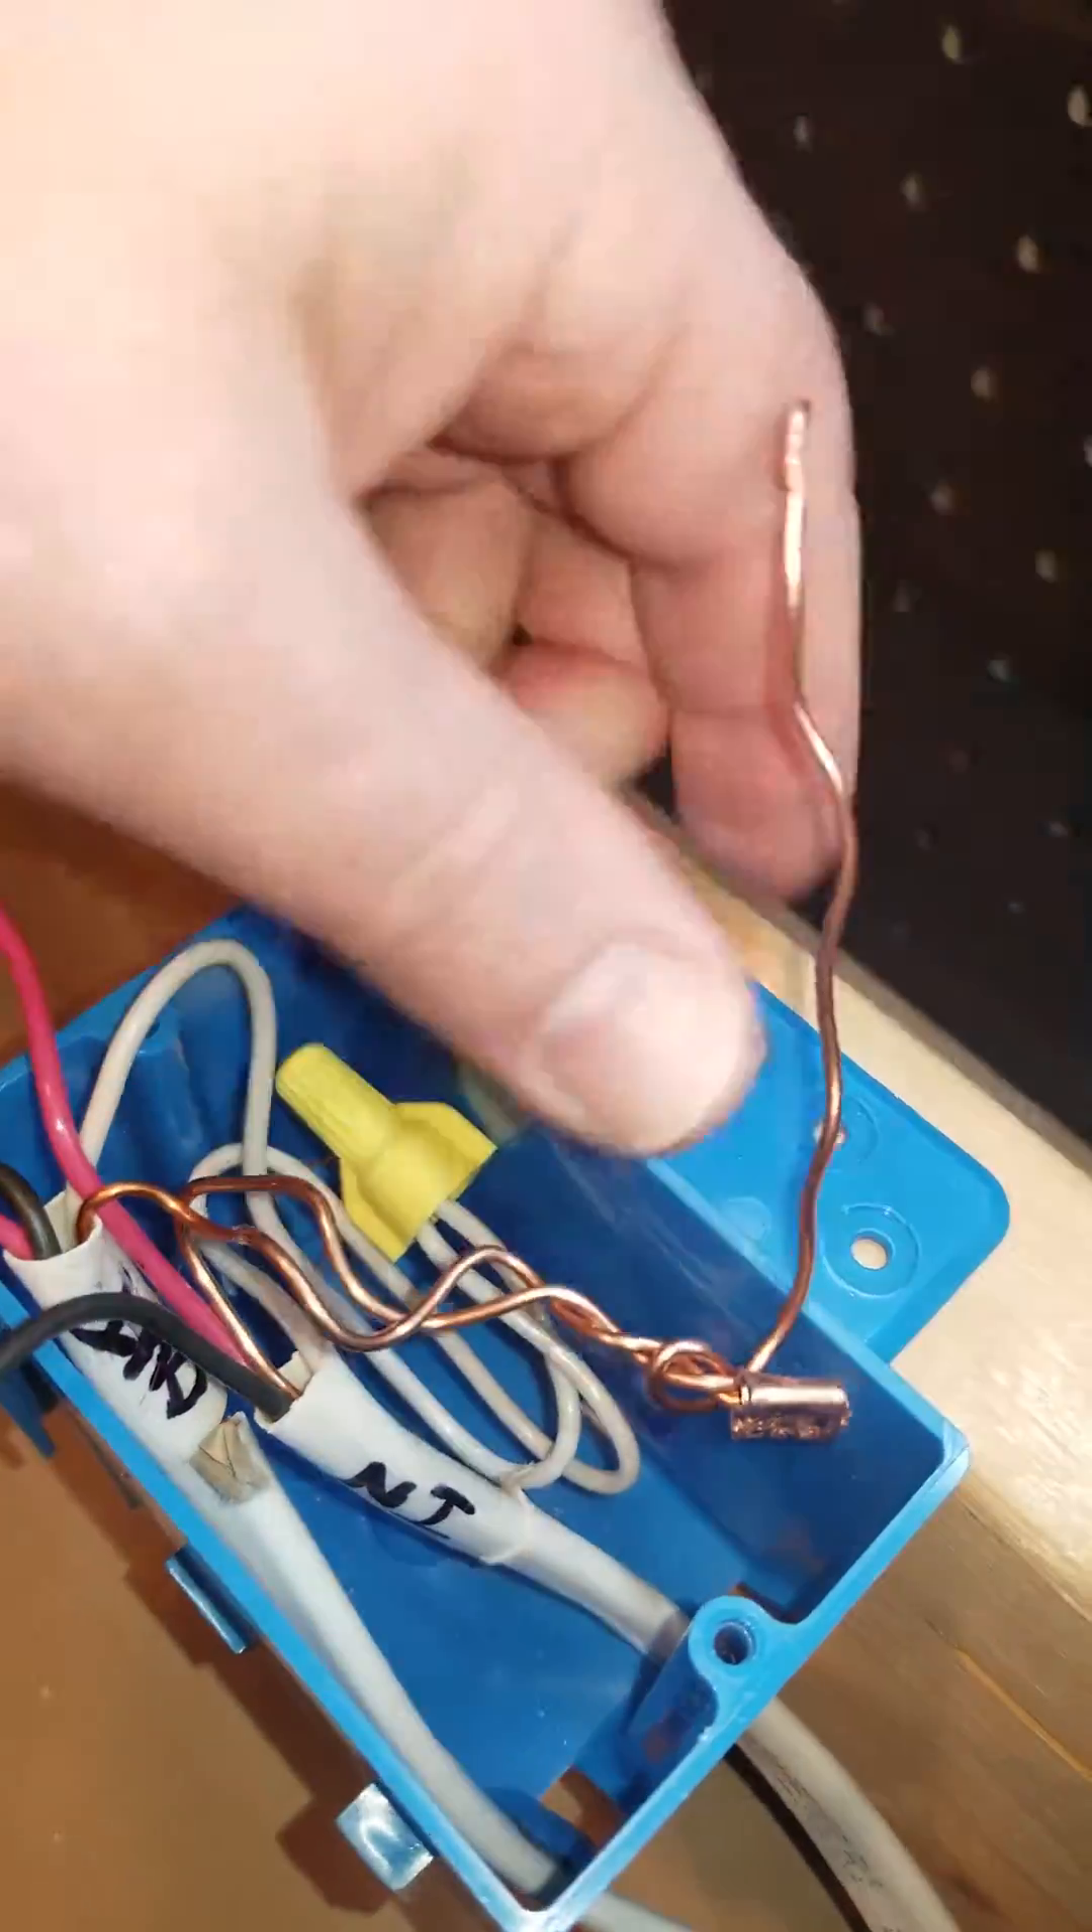My neutral is already tied. And I got my ground spliced.